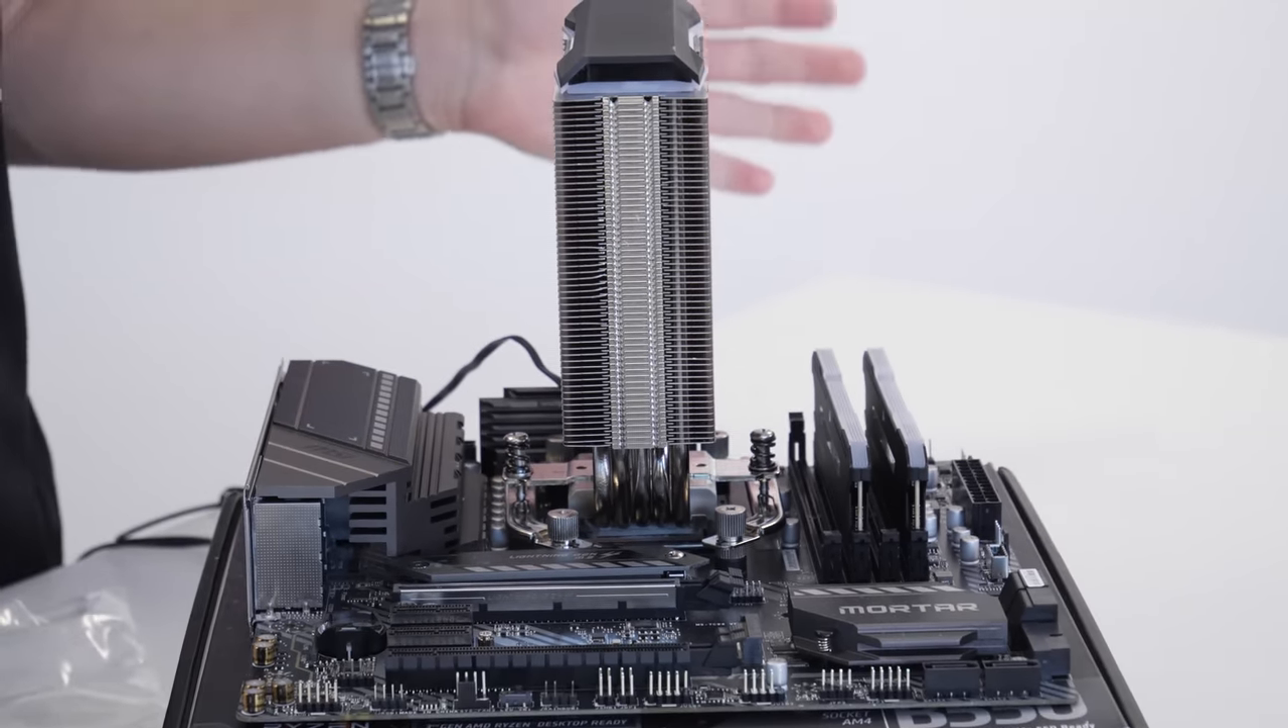The cooler's installed we're going to pop the fan on later.